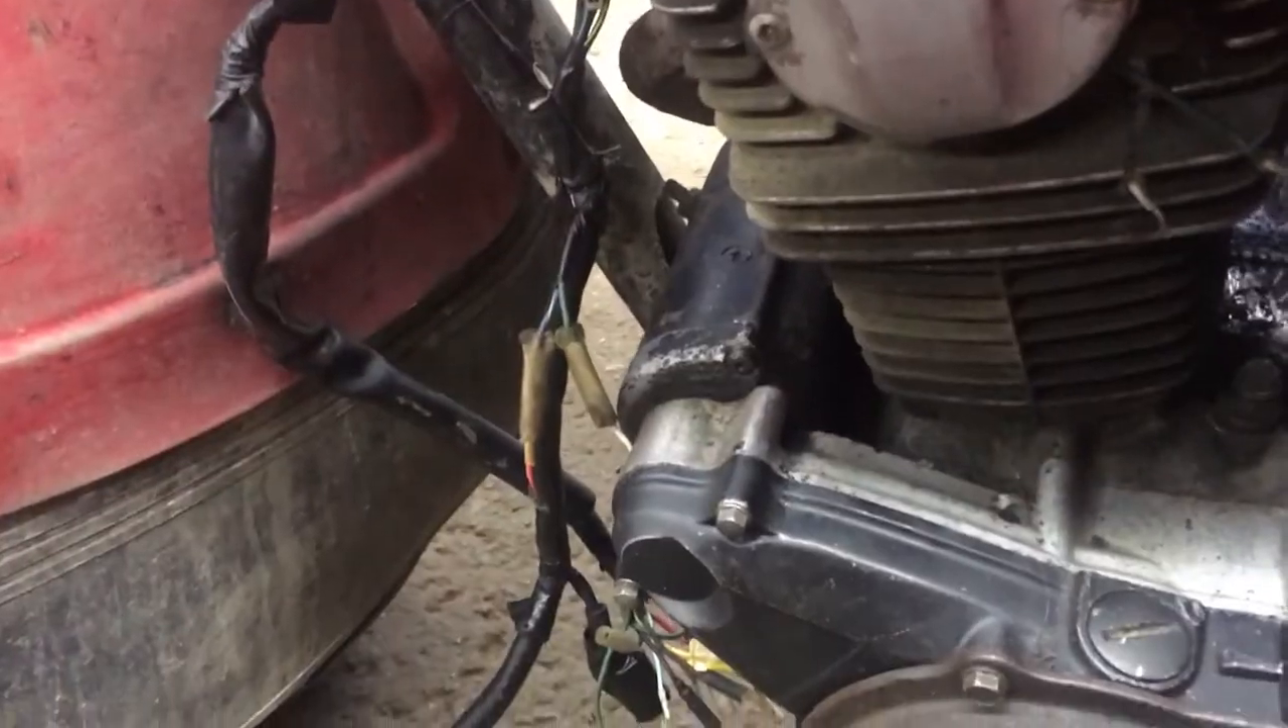Okay guys, we're over here at the bike, you can see, uh, the harness is still hanging off, just where I left it to.